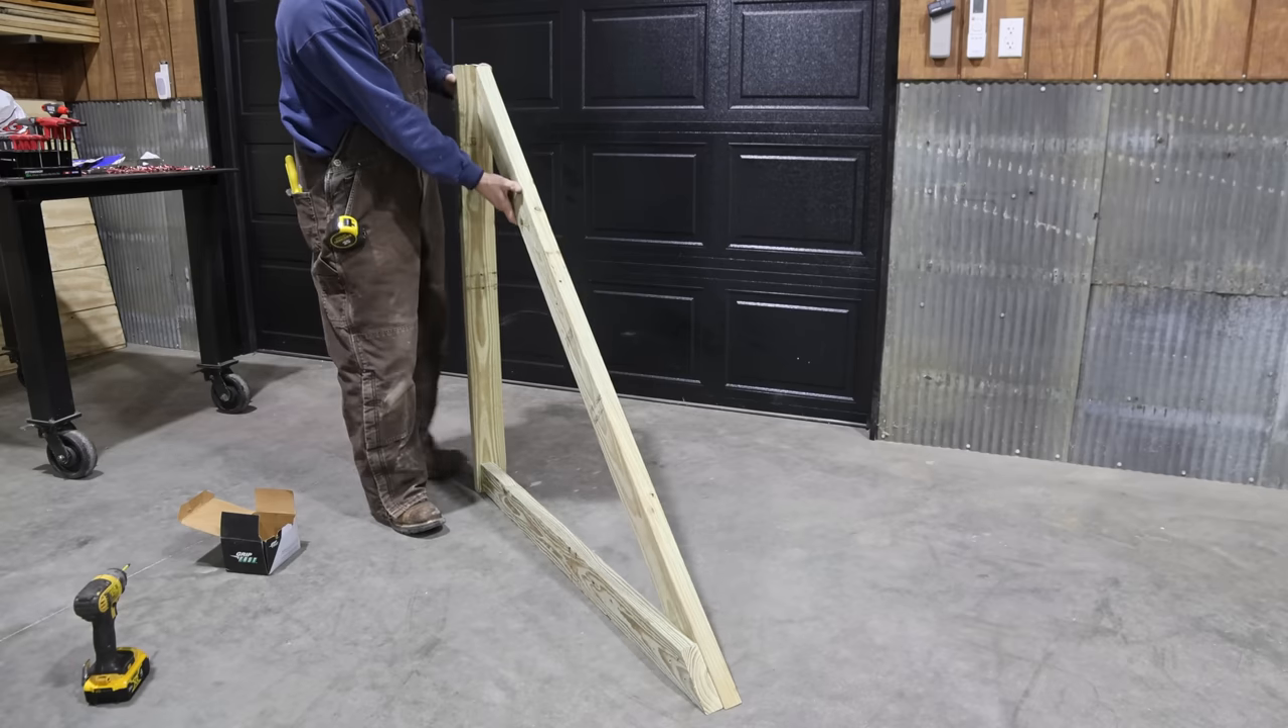Alright, so right there is what one of the frames look like. So now I just basically need to go ahead and build three more.